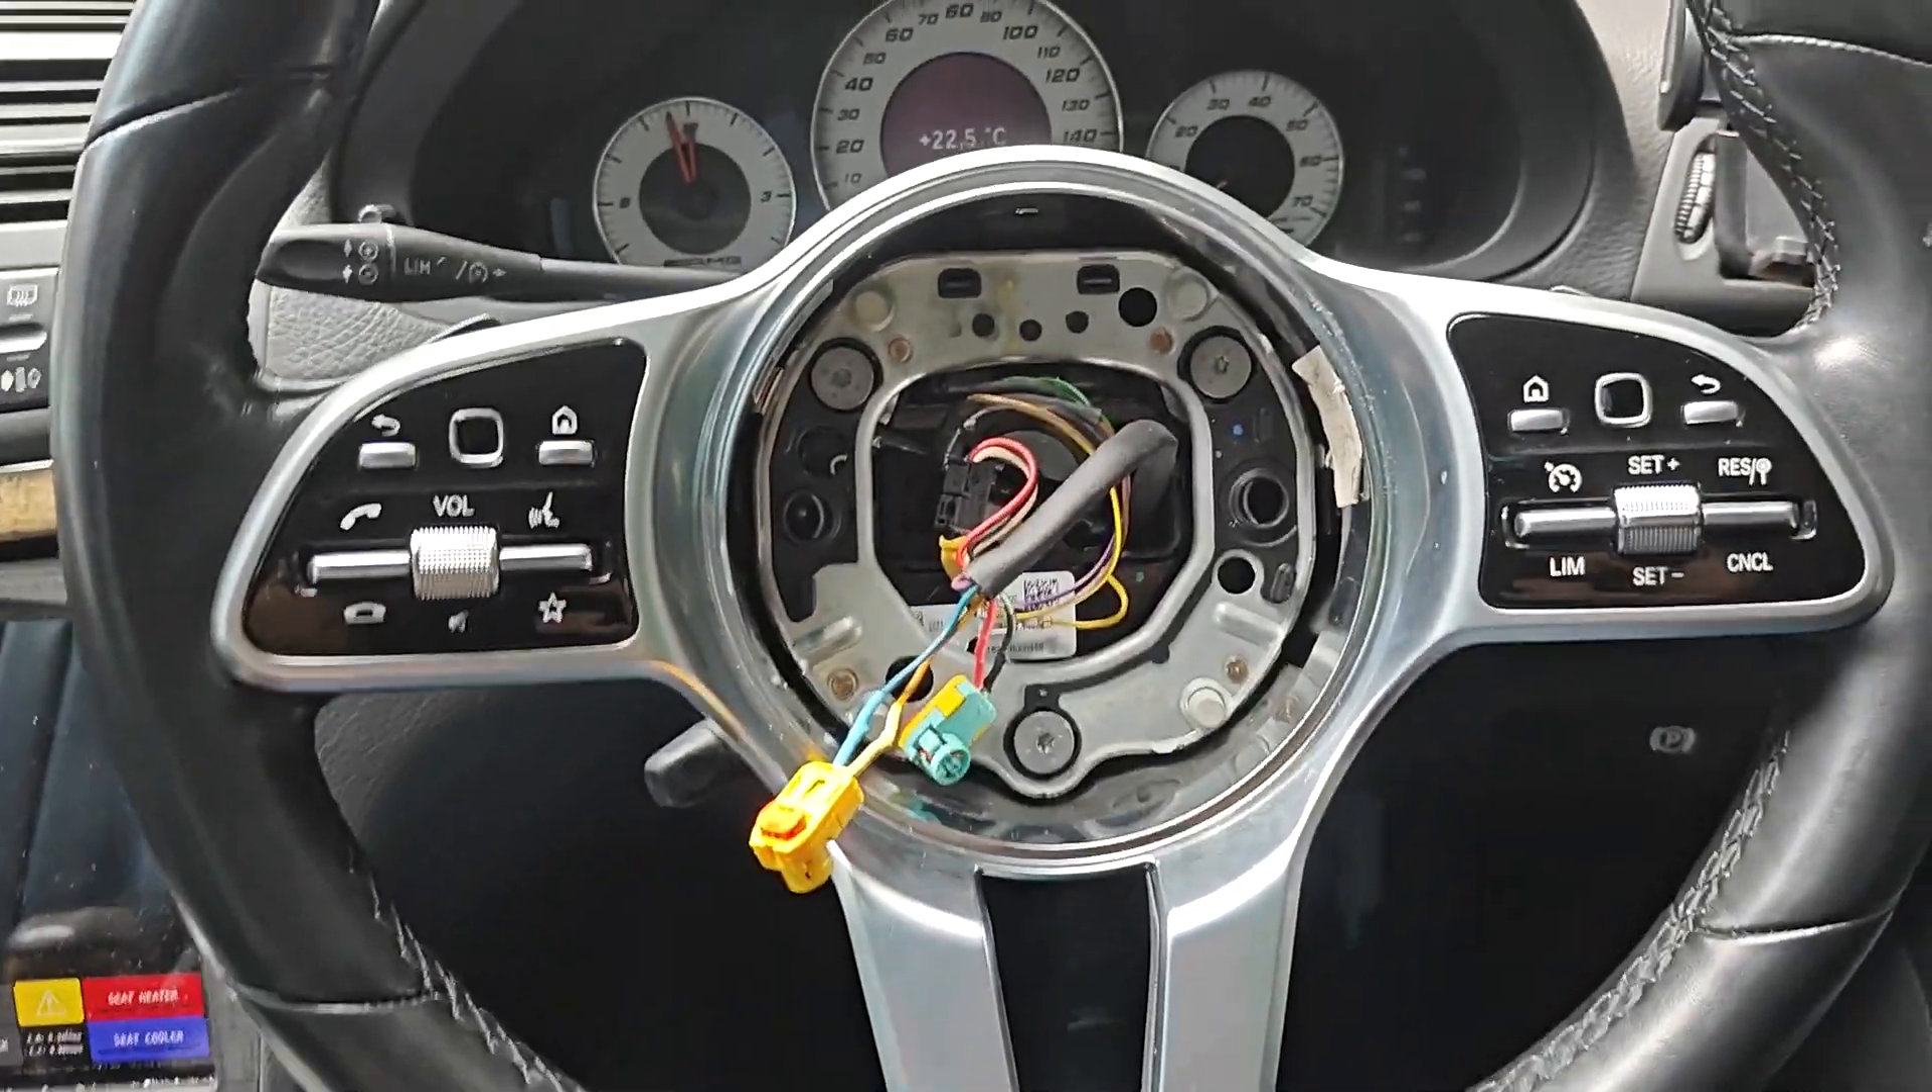Now, we just have to put the airbag on, and we're pretty much done.